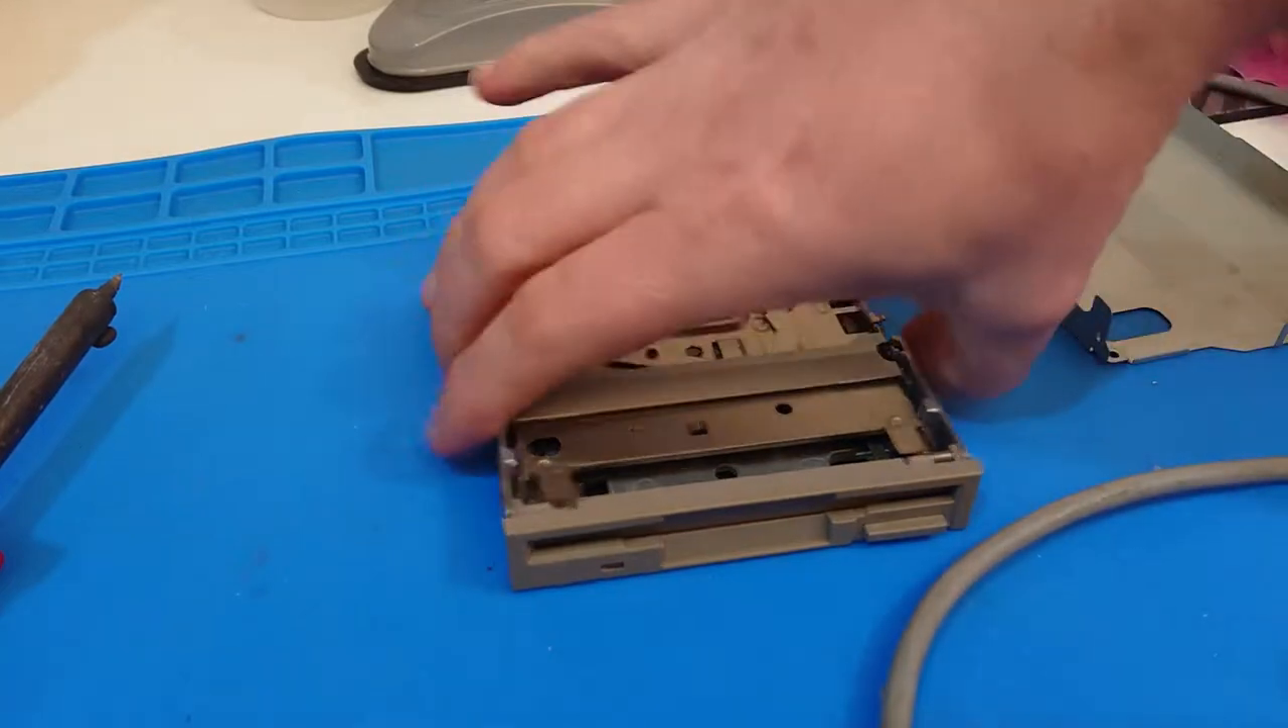Okay so here's a floppy drive. We got the lid off.